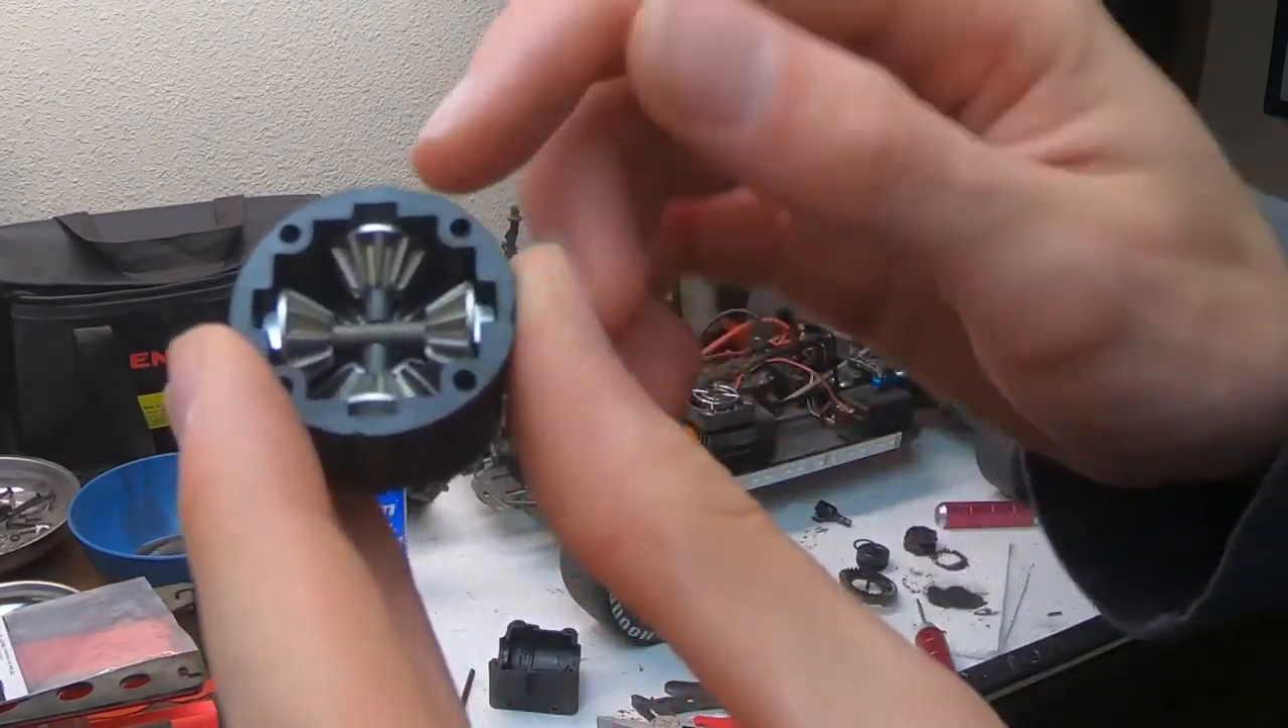I got the spider gears in so now there's two little notches in the shafts and as you can see there are now four spider gears.